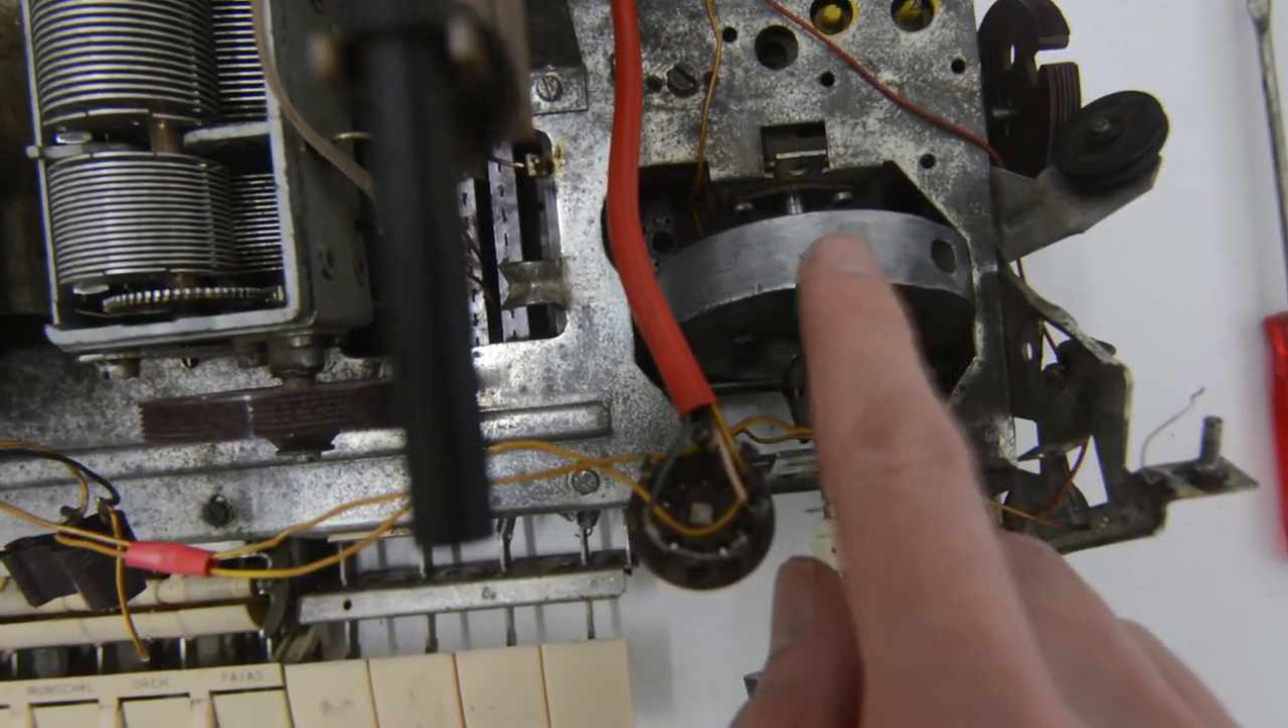That's how it looks when the flywheel is back in place.